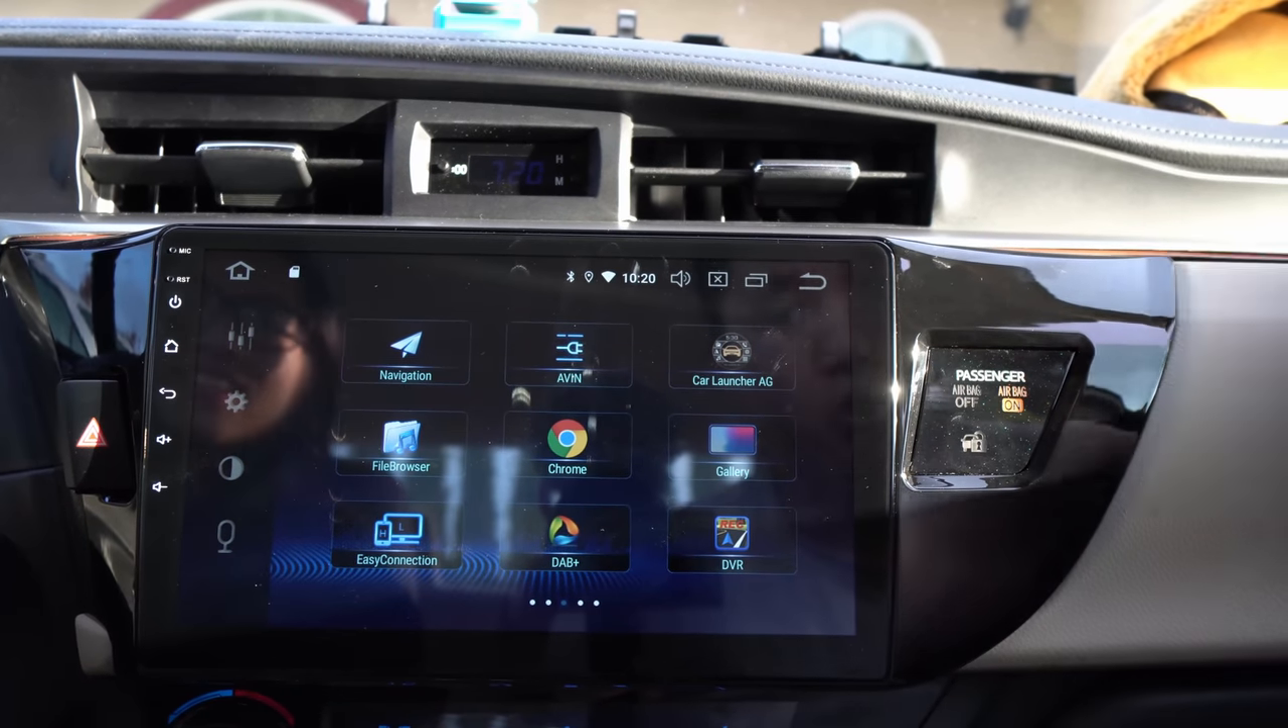All right guys so we had the head unit fully installed nice and good fitment but we want to make sure everything is working.